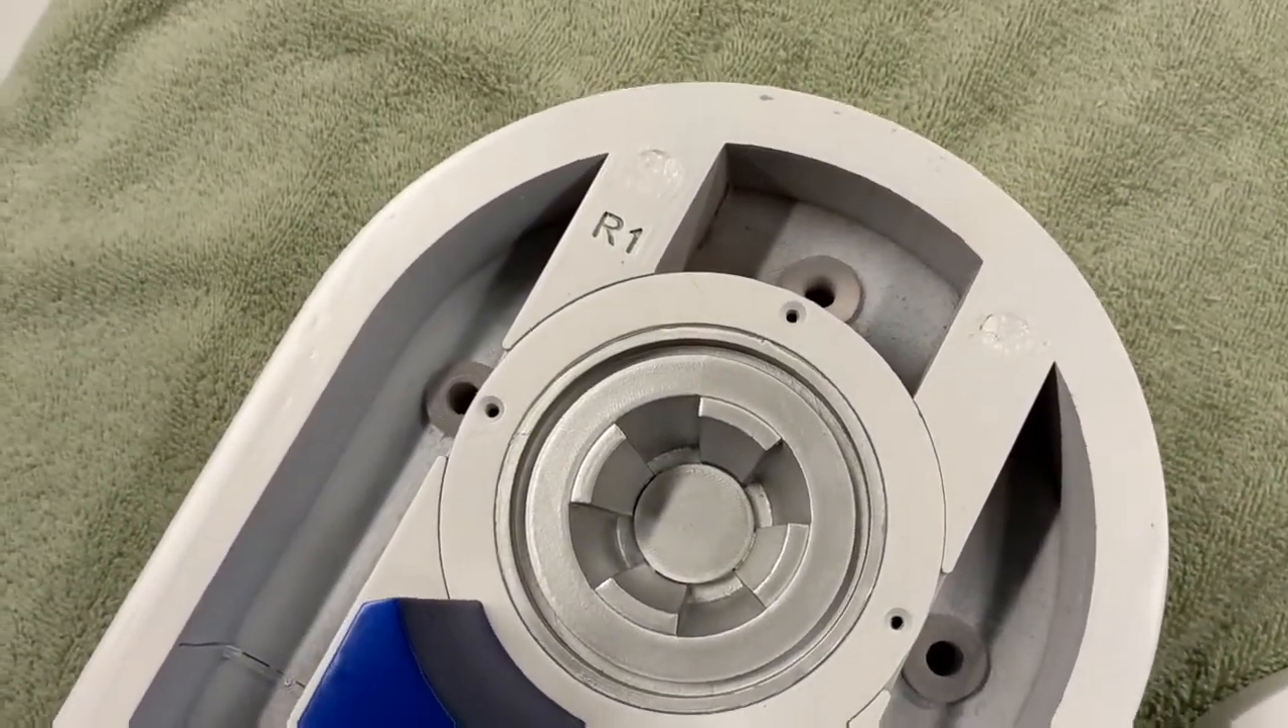I have yet to screw this center hub in place.